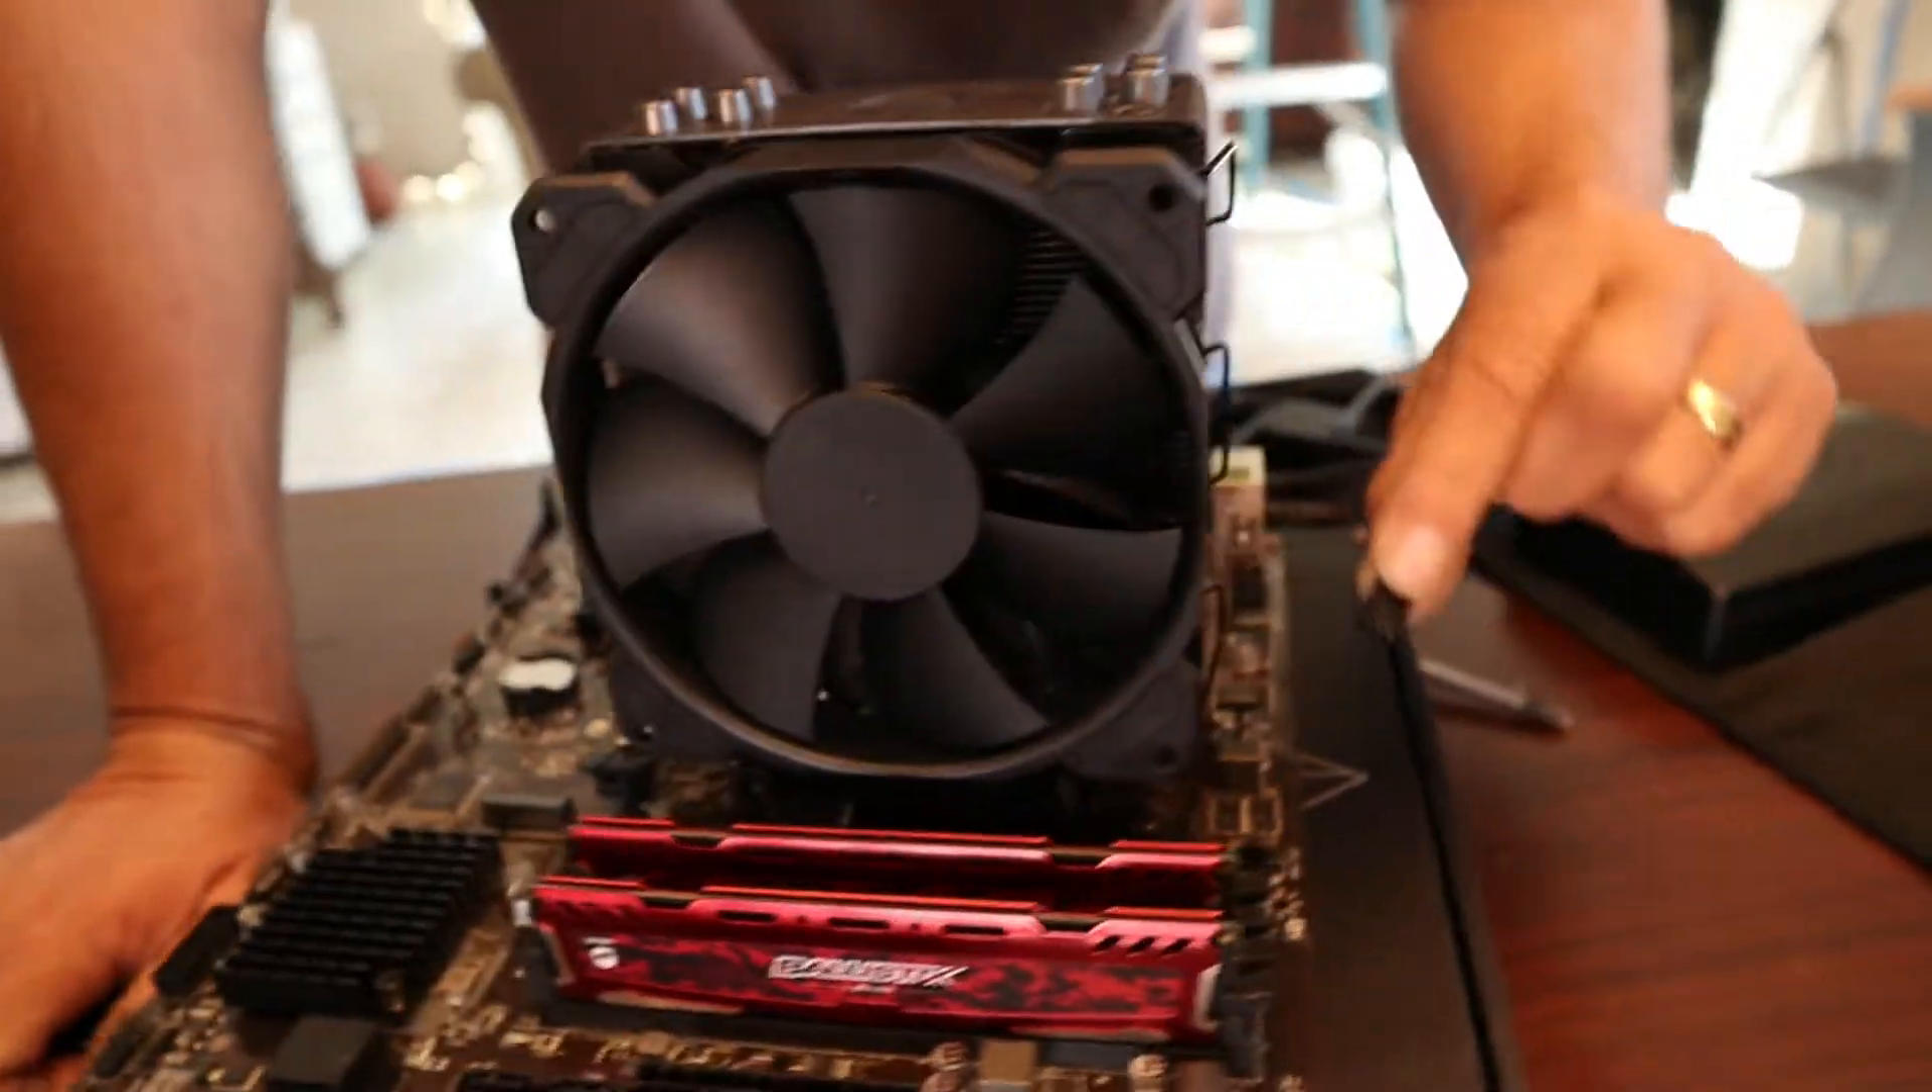So right now that fan is installed.